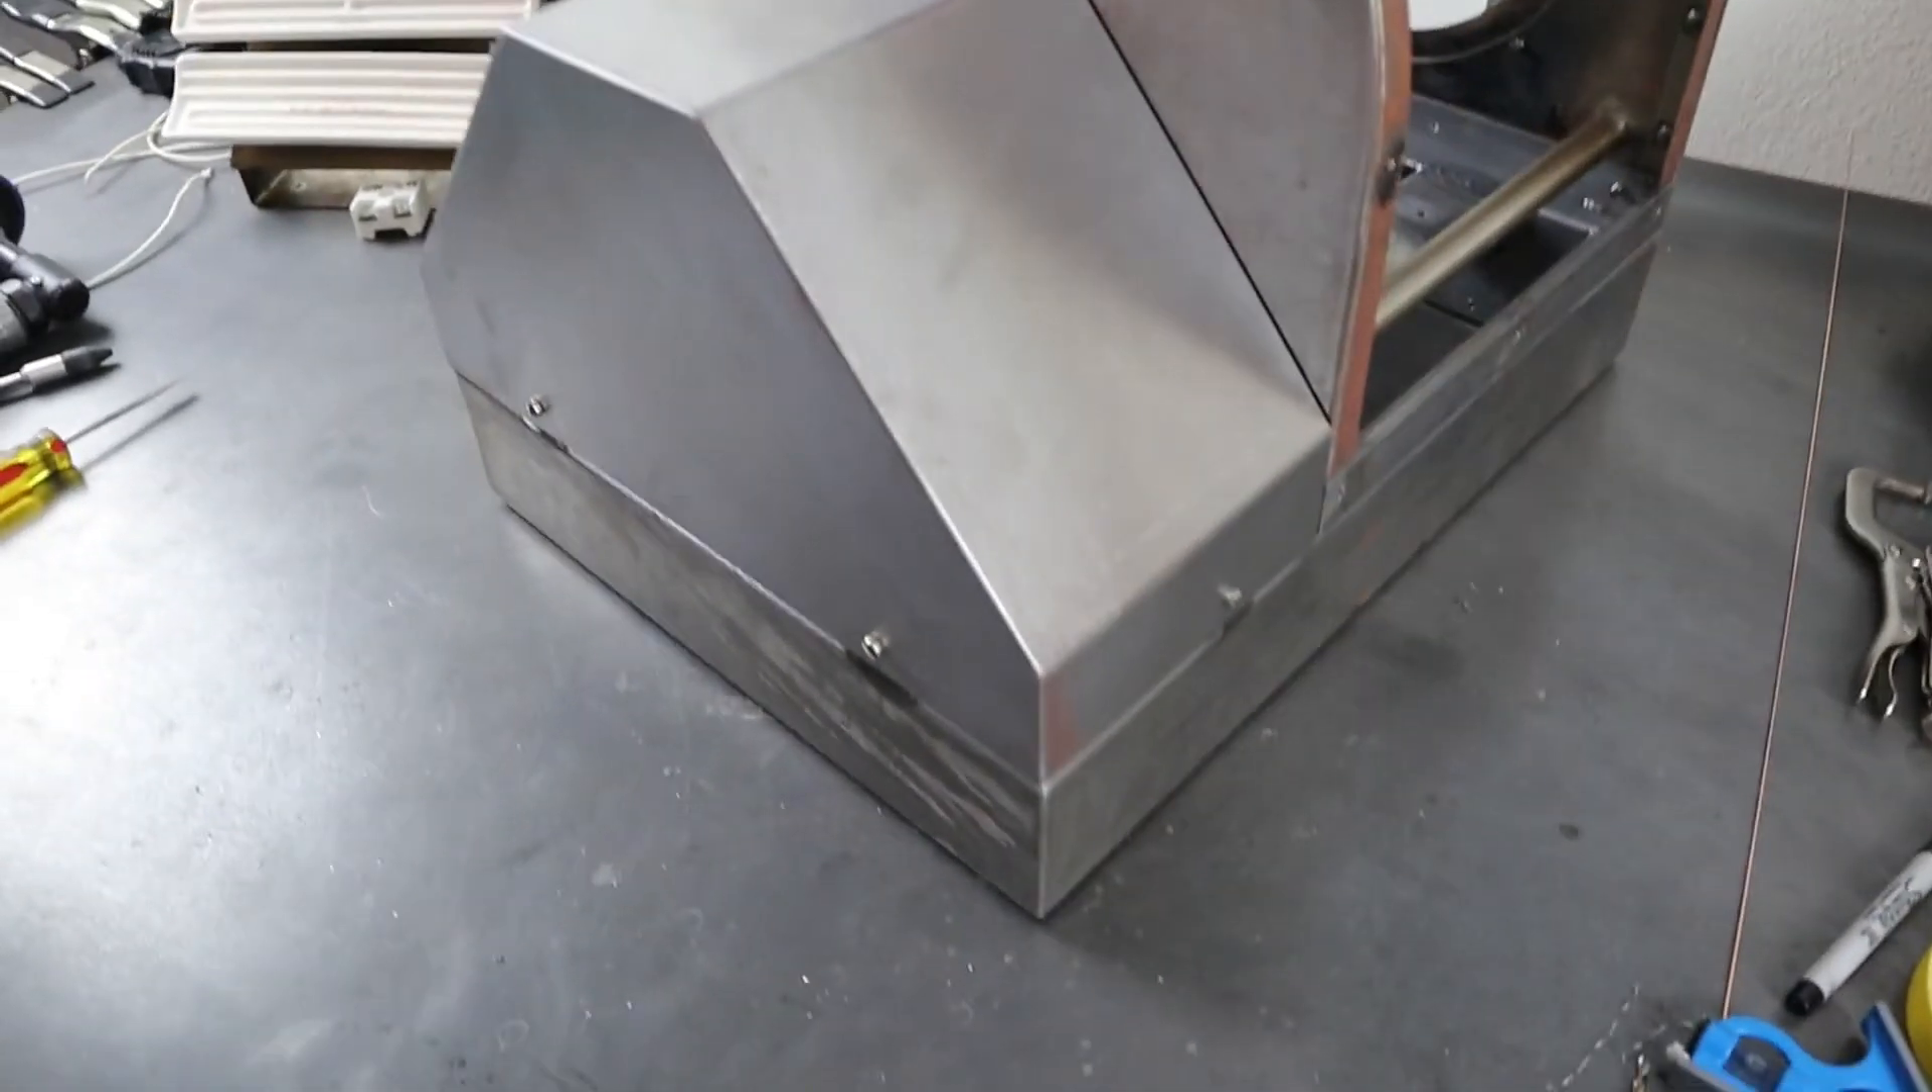All right, so we got the cover all mounted up.